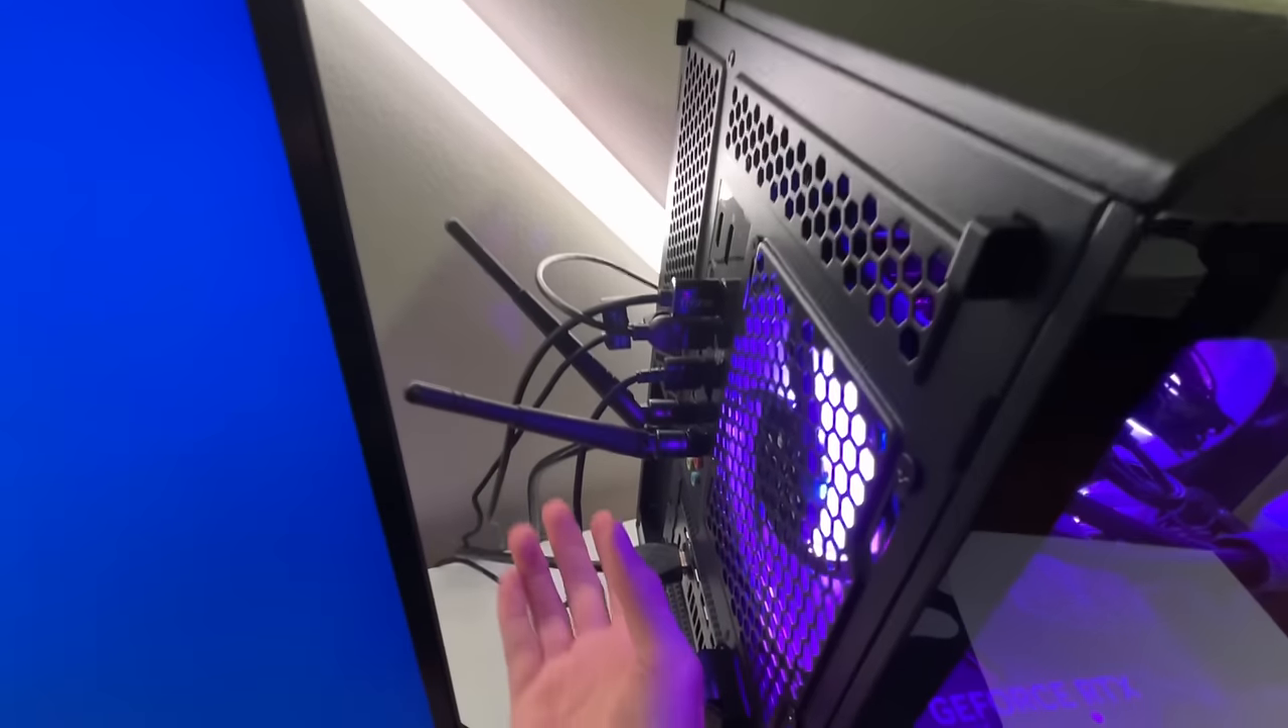As you guys can see, I also added these two antennas over here.